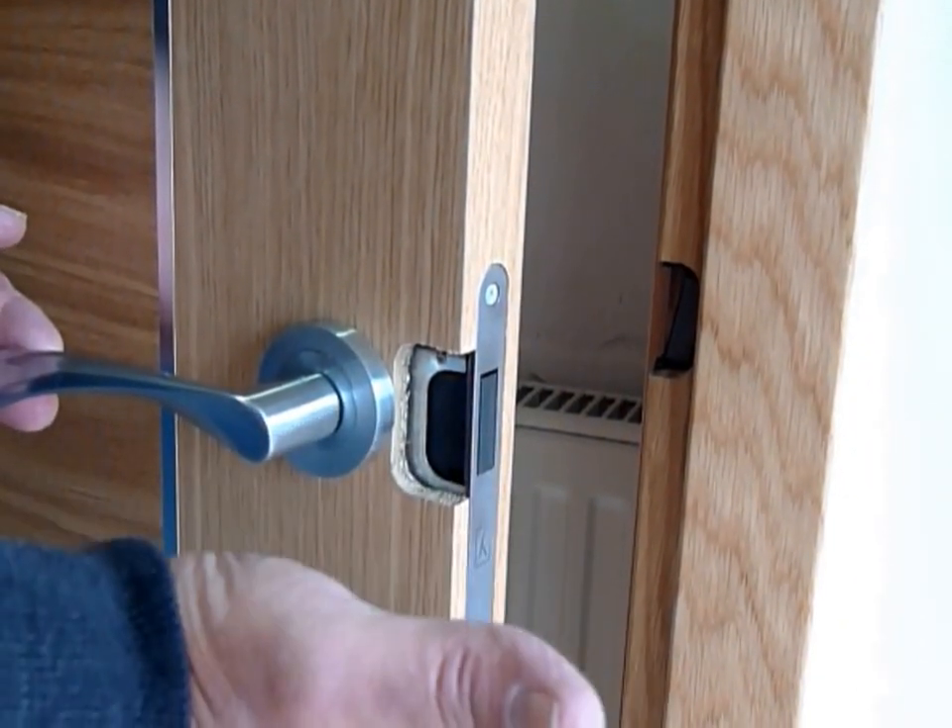Here, as you will see, there is nothing protruding out of the door.